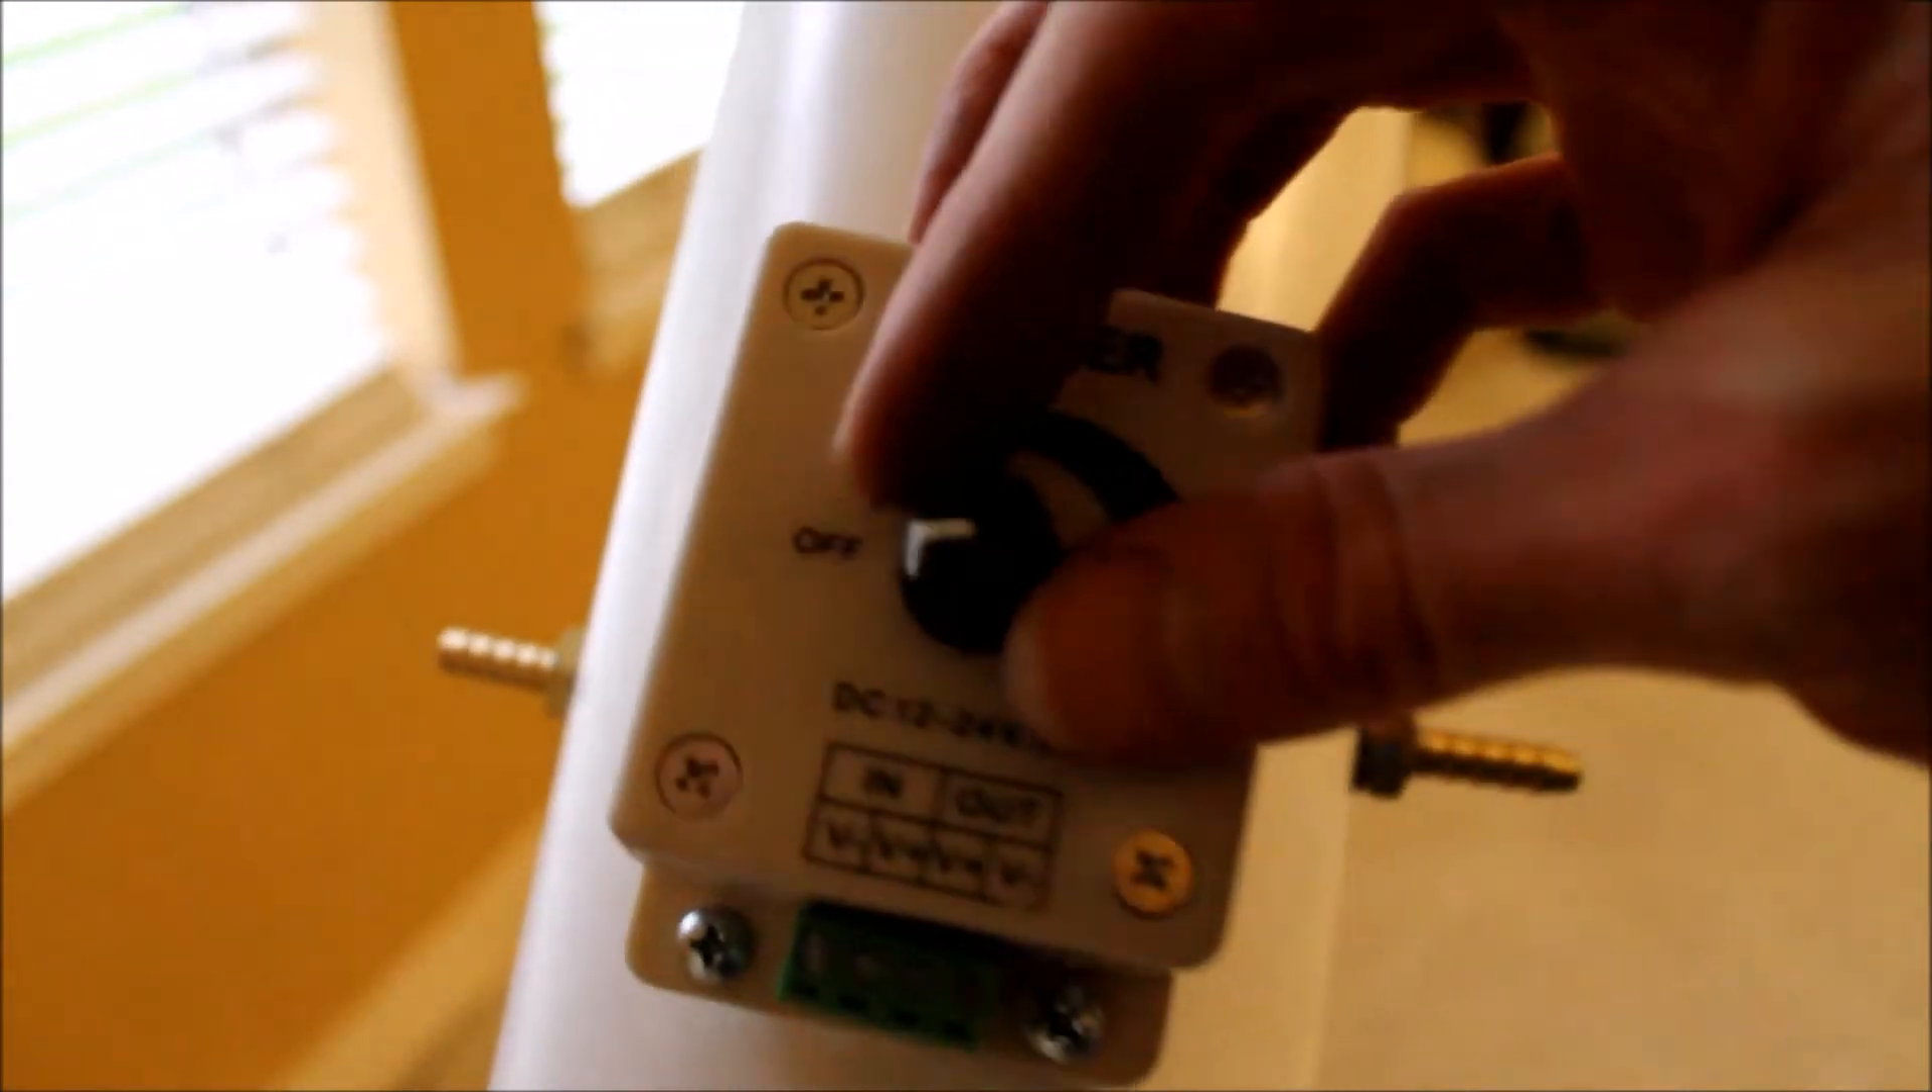I got the uh the little regulator on there.